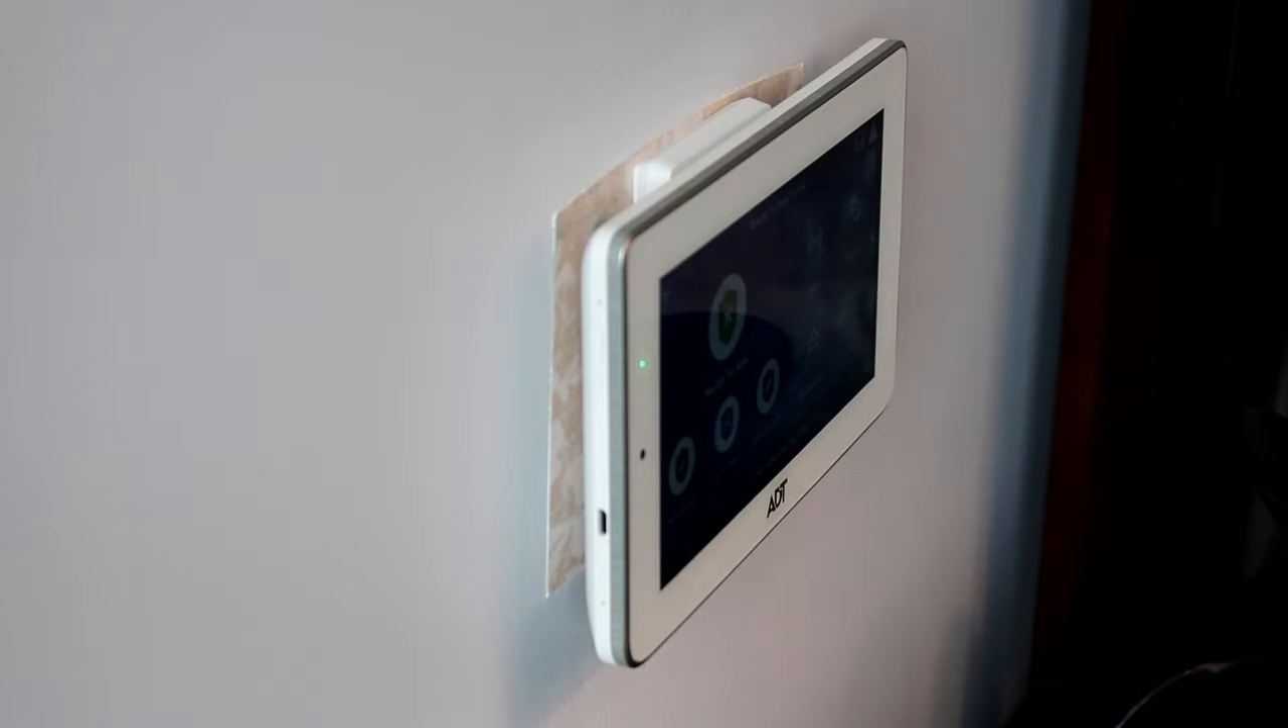The downside to it is because it's a tablet, it goes into a stand on the wall, which can be powered through the old cable for your old security system, but it leaves a big gap of air here.